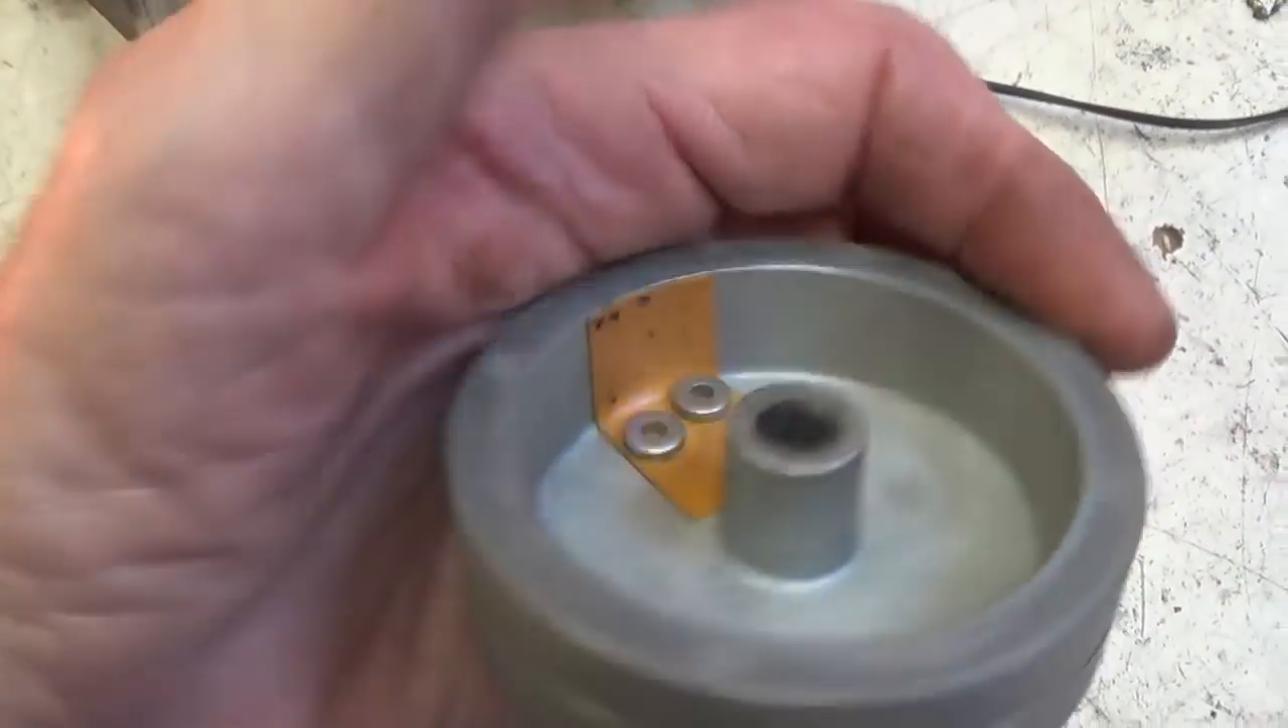Well, I got the big flywheel off, and you can see where it's been balanced inside.